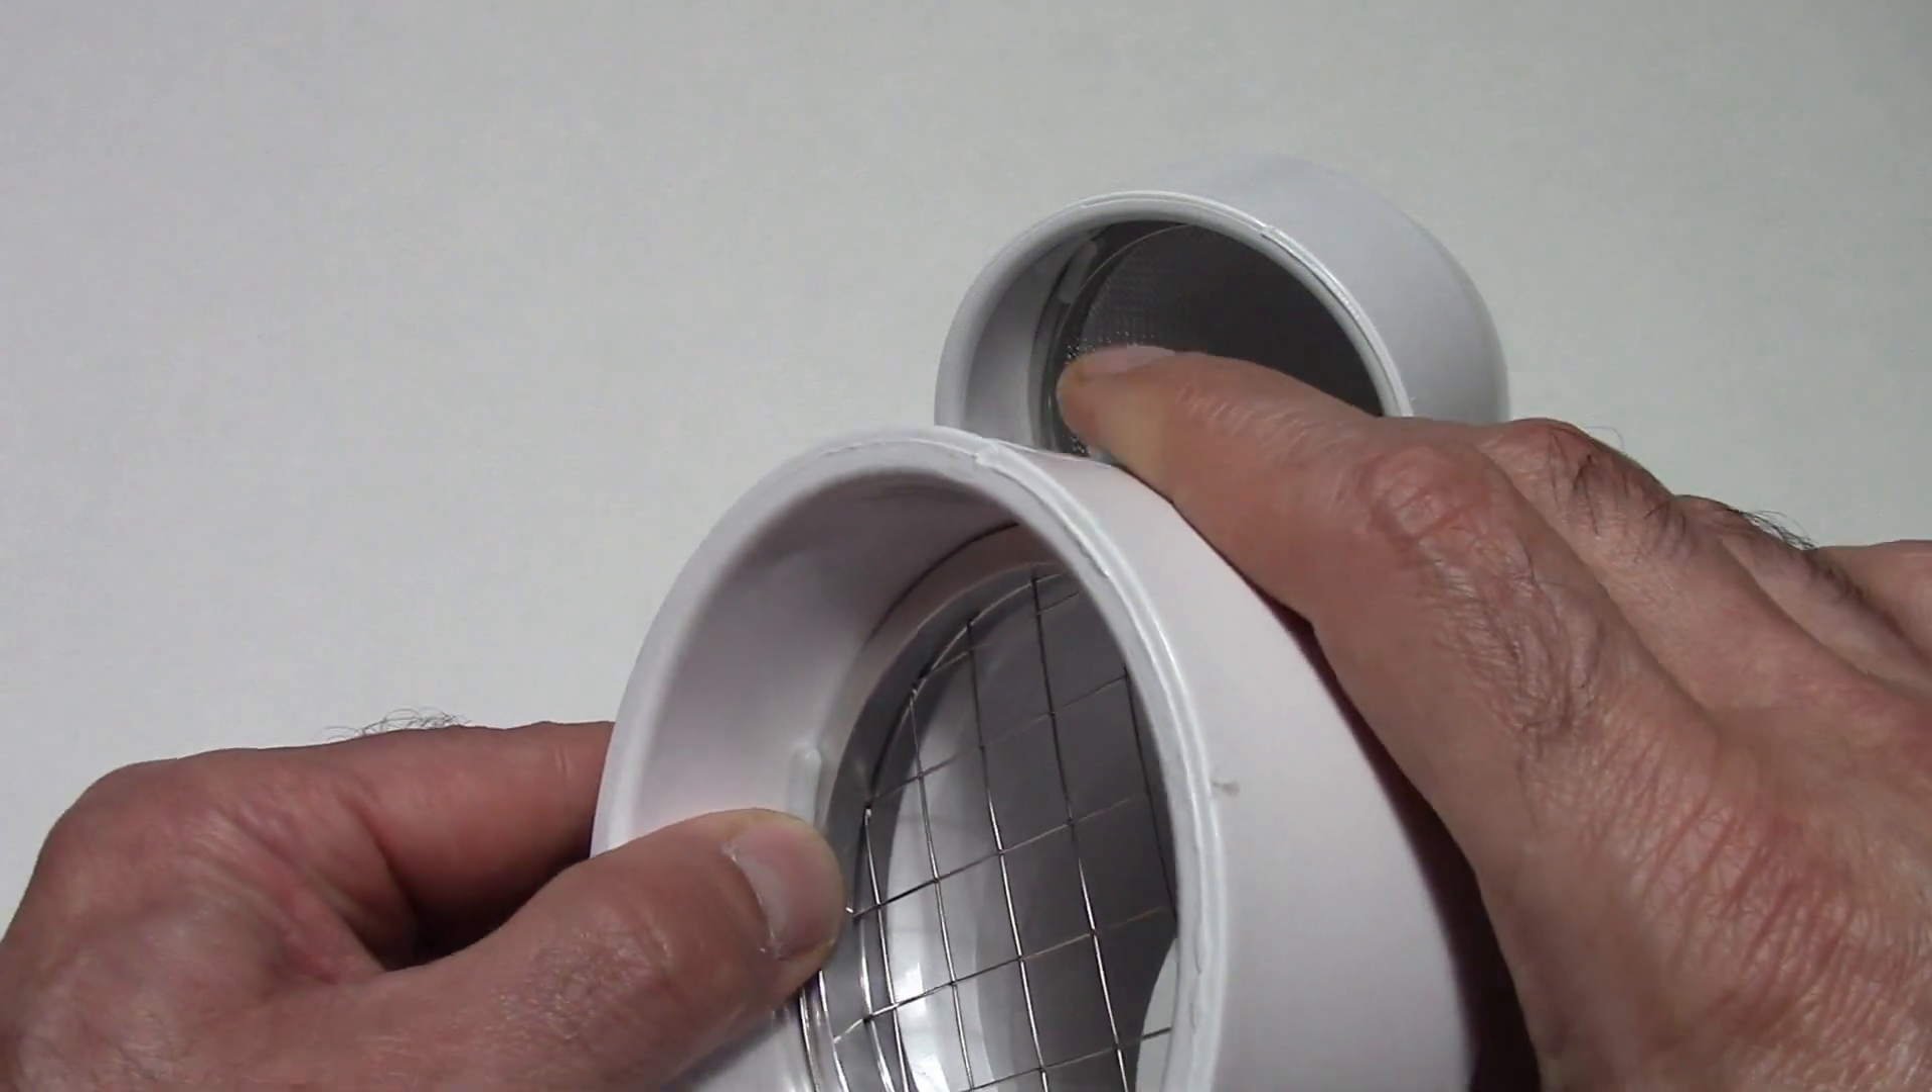So right there you will see that the PVS RS3 vent screen has been installed.